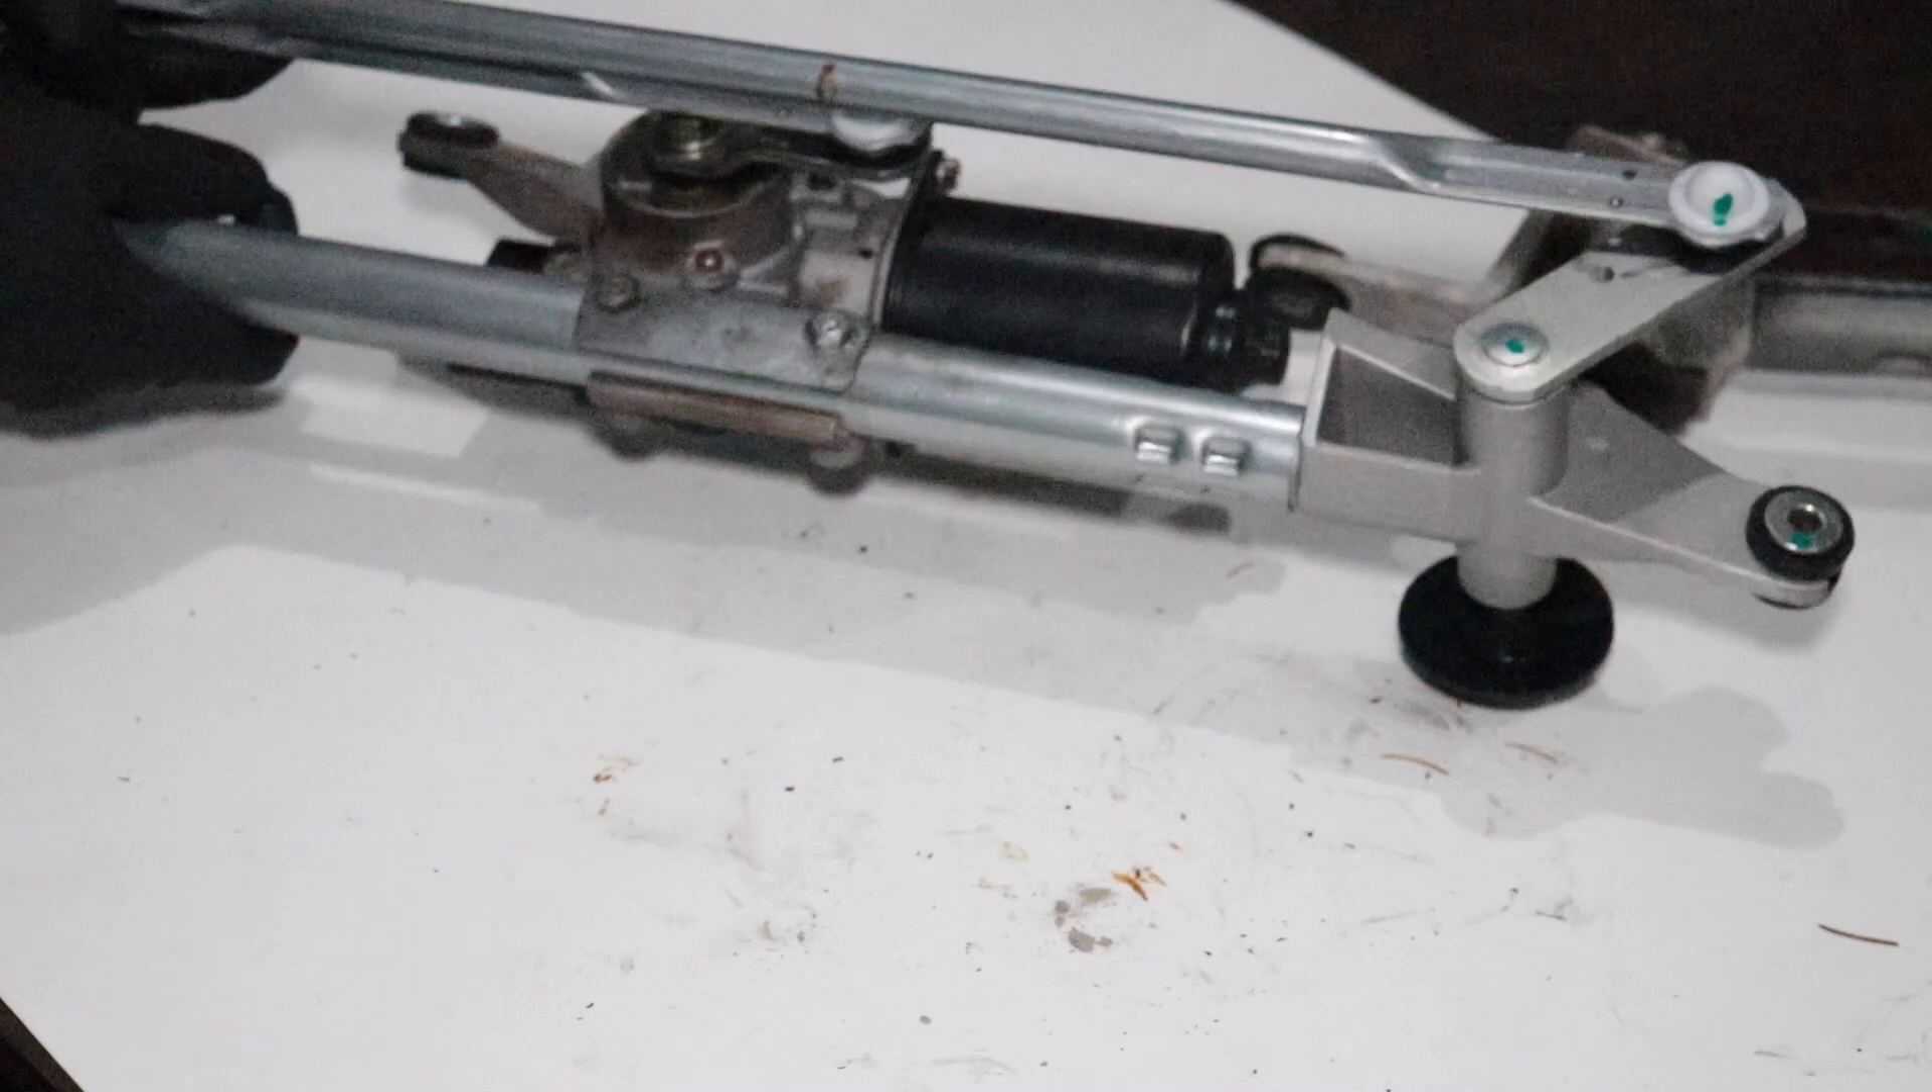All right, now we have our new linkage assembly attached to our old motor.